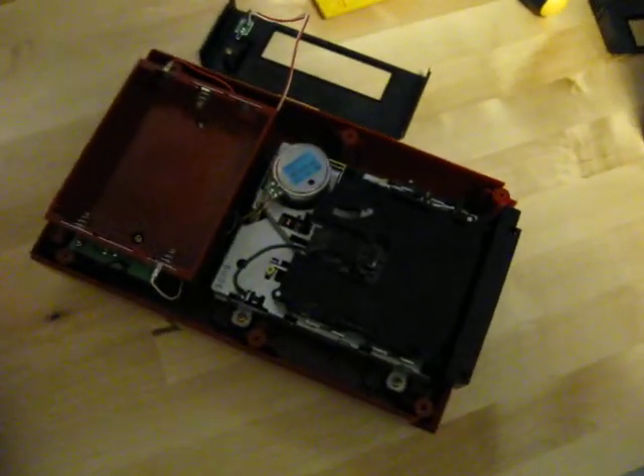Greetings, back again here, and as you can see I have this Famicom Disk System here, and I've just taken the top off.